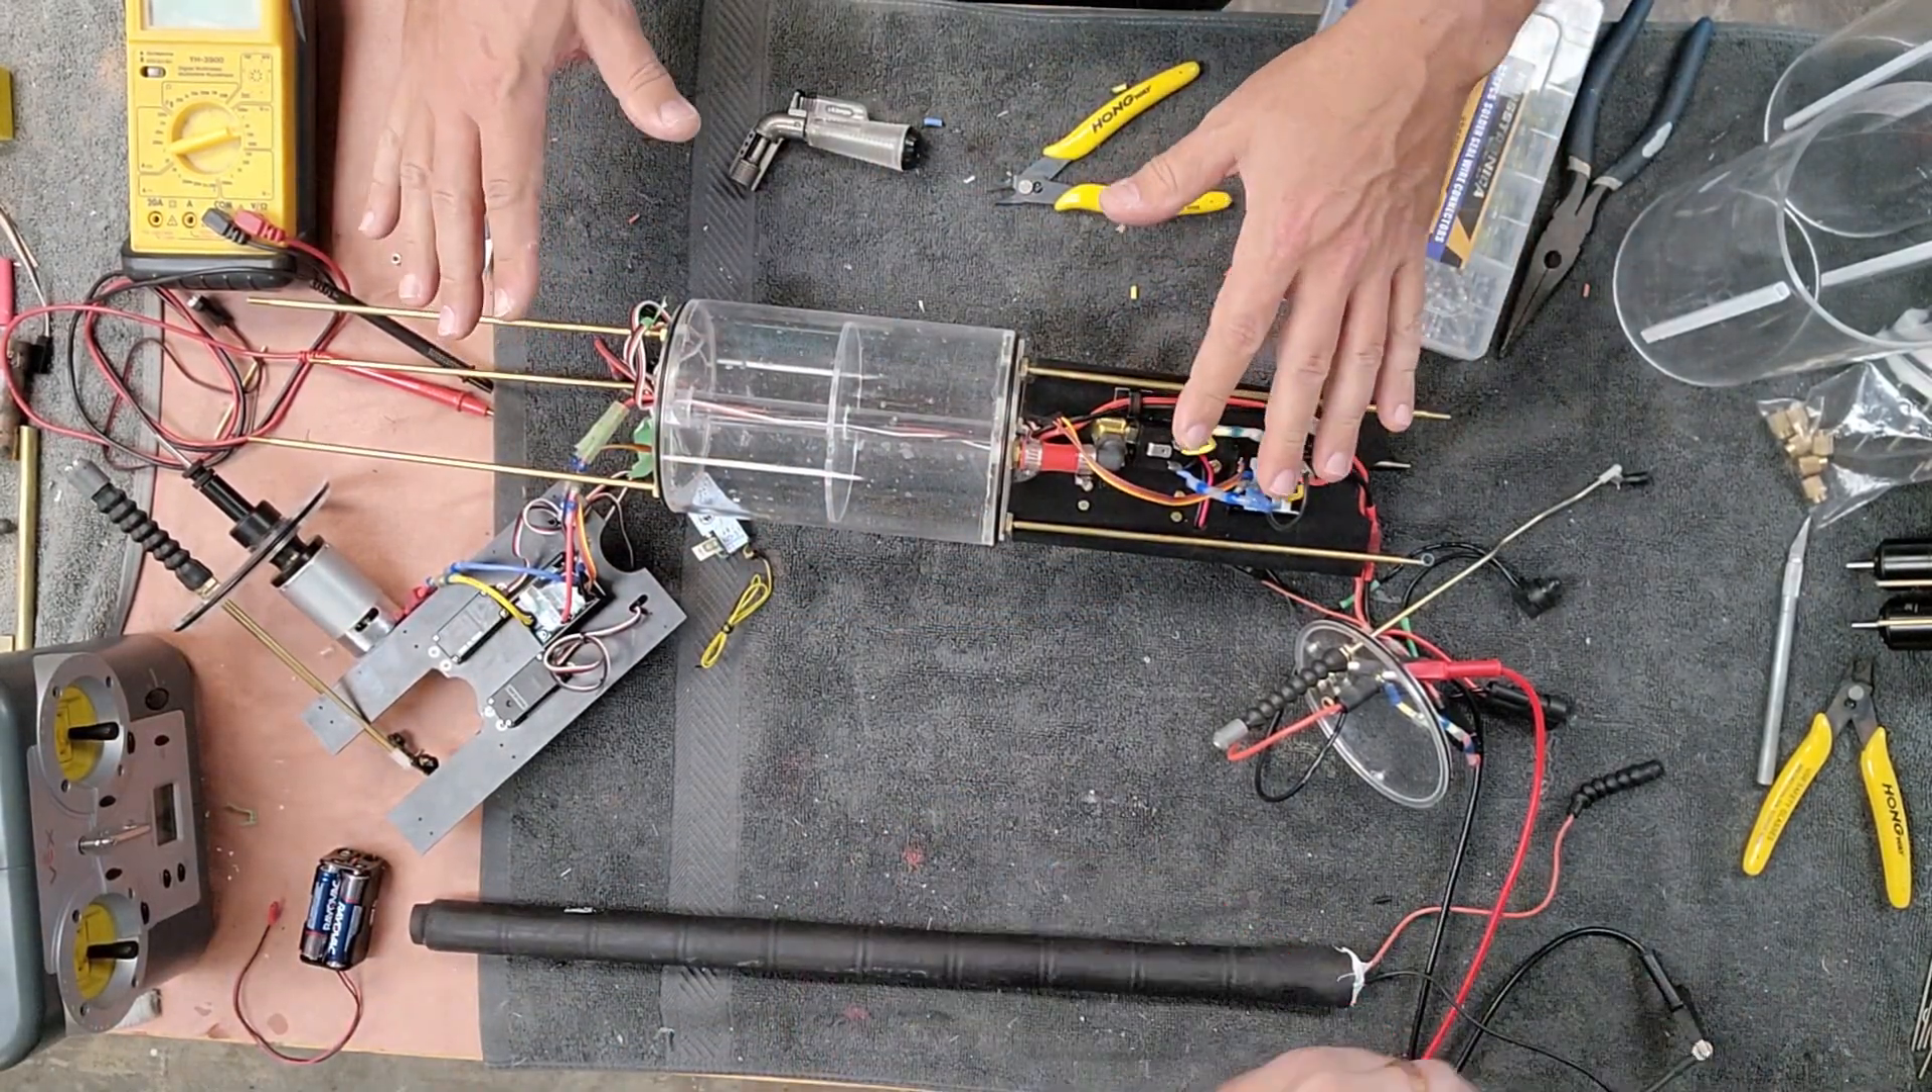So, I want you to notice that we have not as of yet tidied up cables. It's all loose.